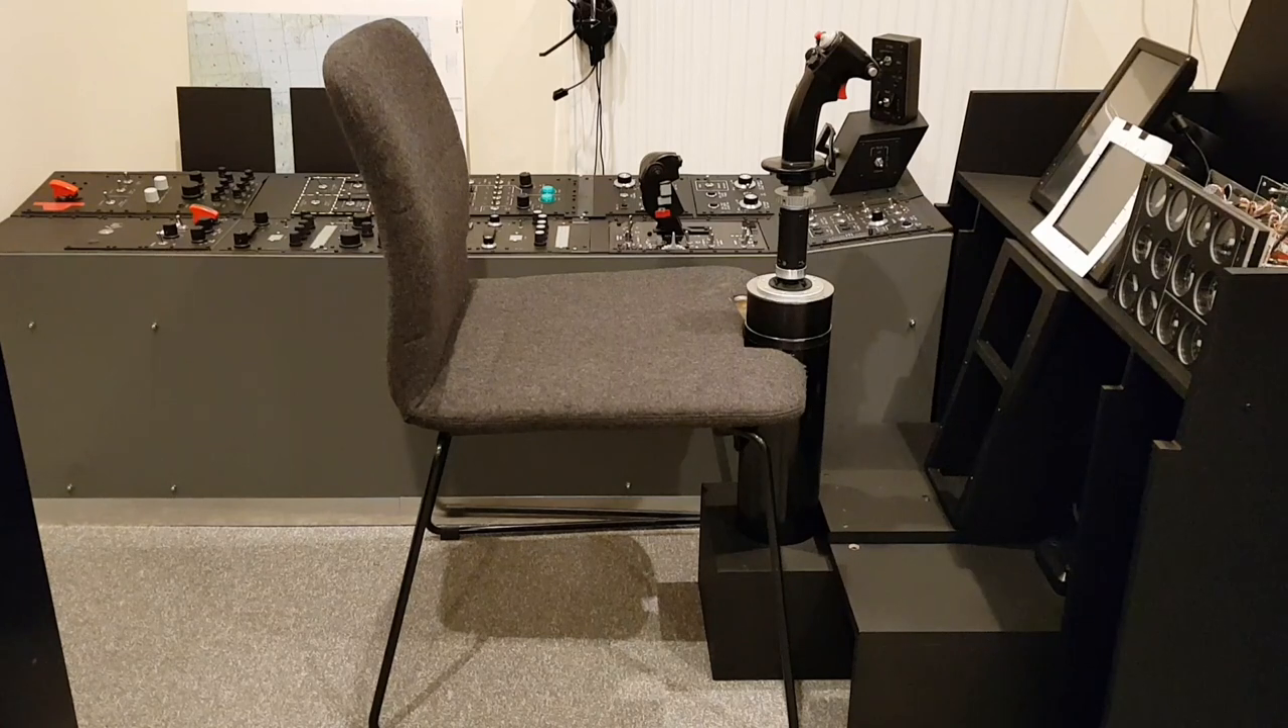I've got a temporary seat here which I've made a cut out in so that can tuck up right close to the new flight control stick.